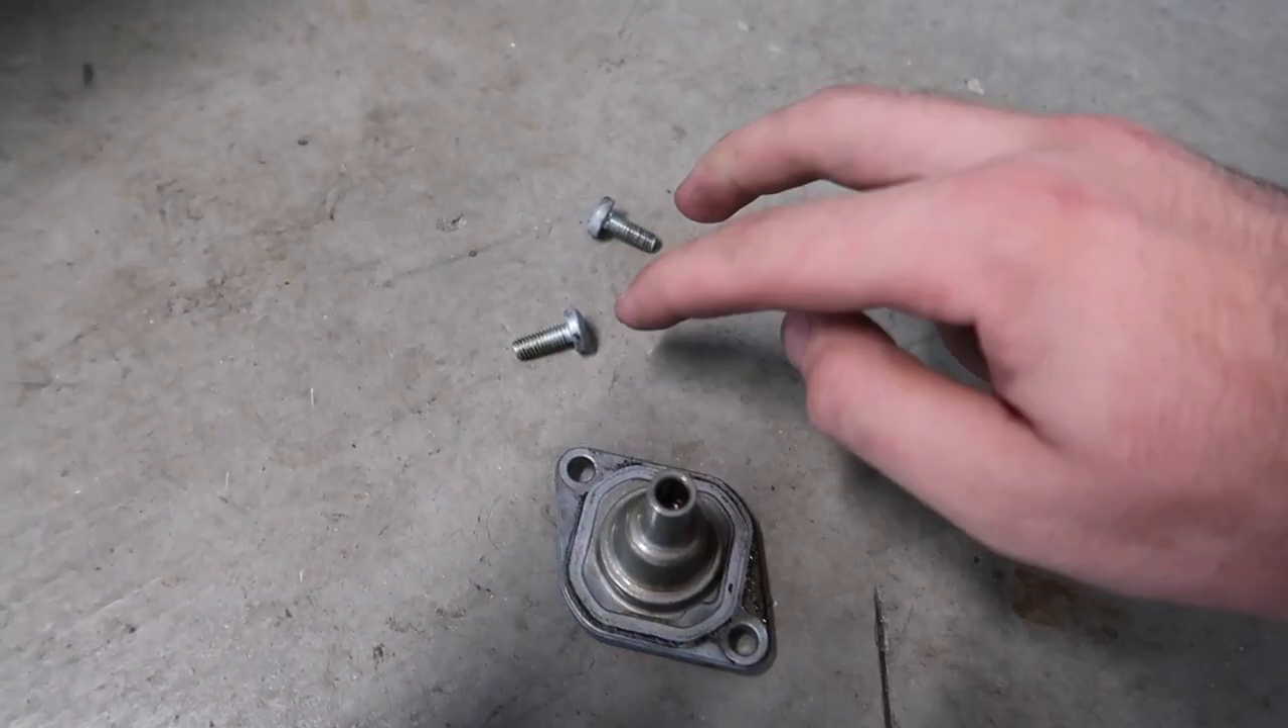So we got out the original thermostat this piece is out.